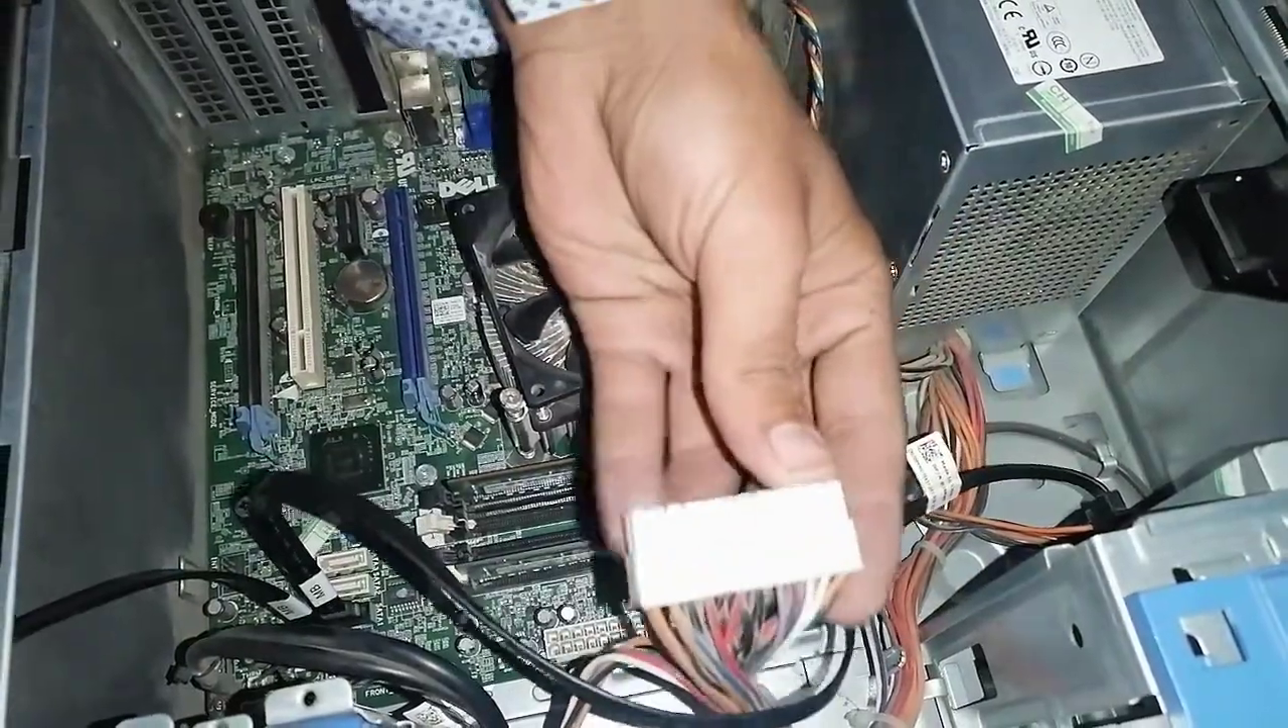यह P1 cable है P1 cable हमने अपनी unplugged कर दी है।